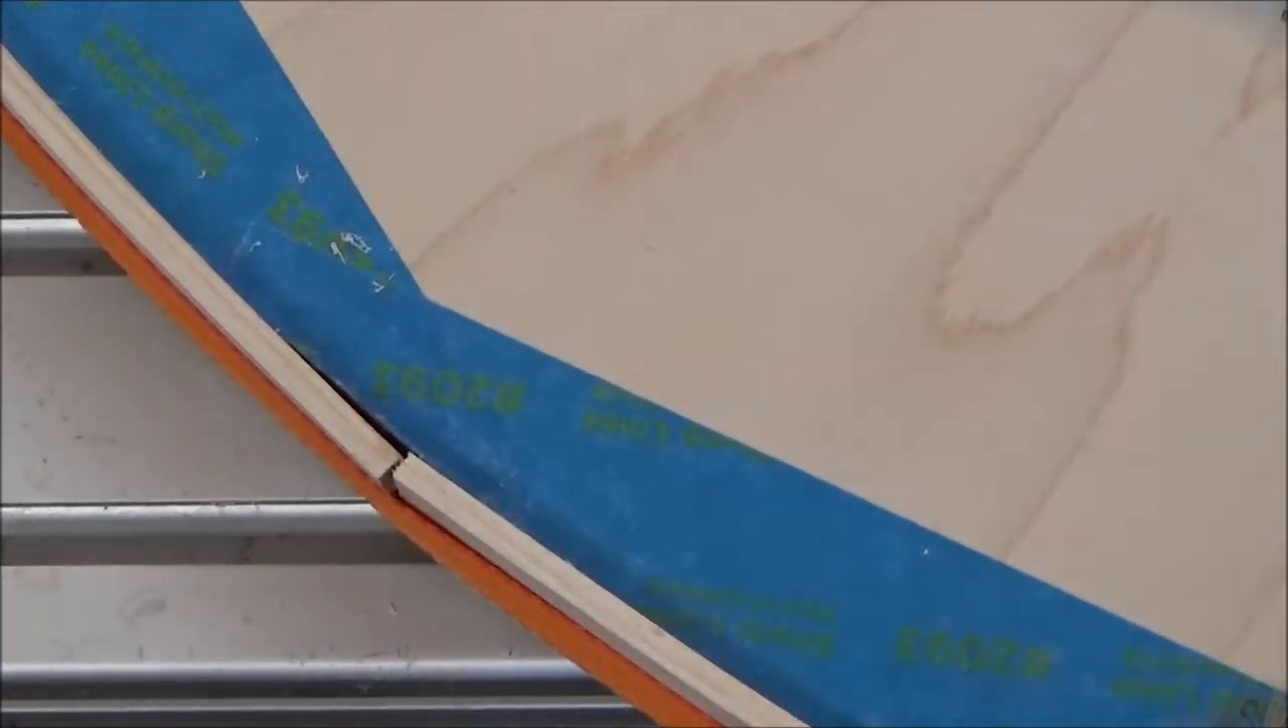So I've got a pretty good gap right here.